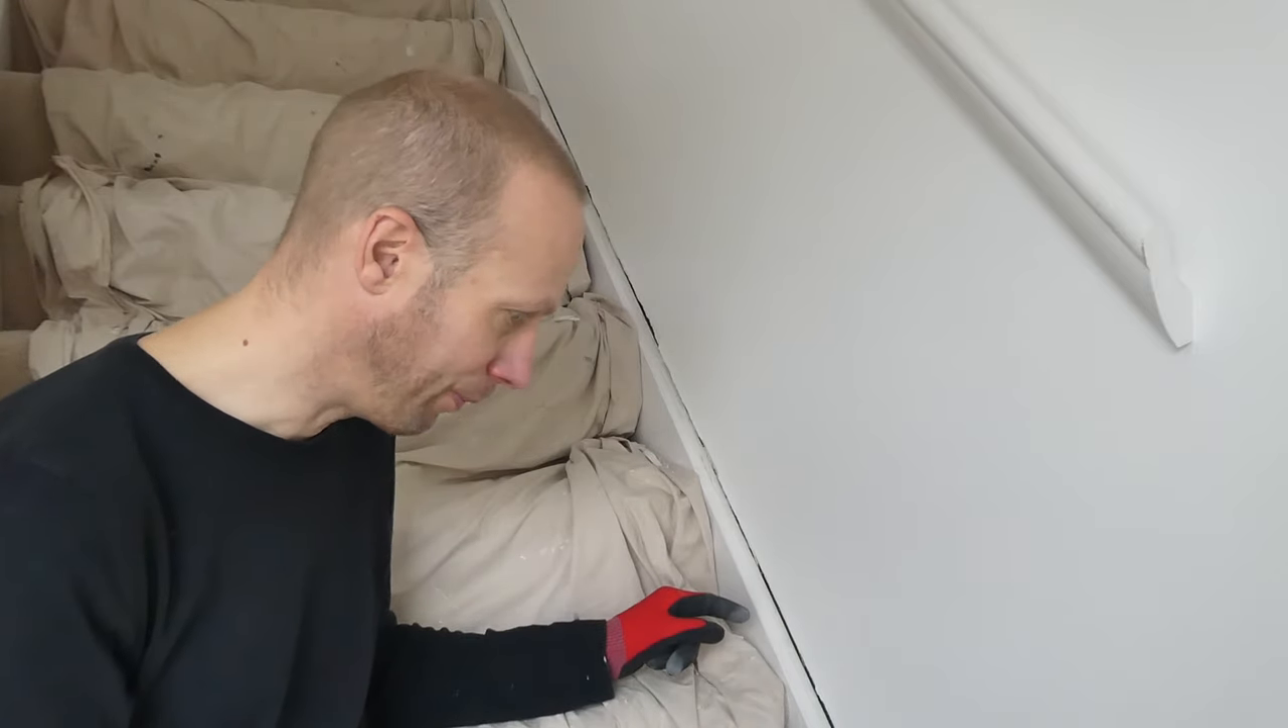Now, what you can see here is that the plasterboard has basically been fixed above the stair skirting, with a rather large gap, which obviously they thought would be a good idea, stick a load of cork in.